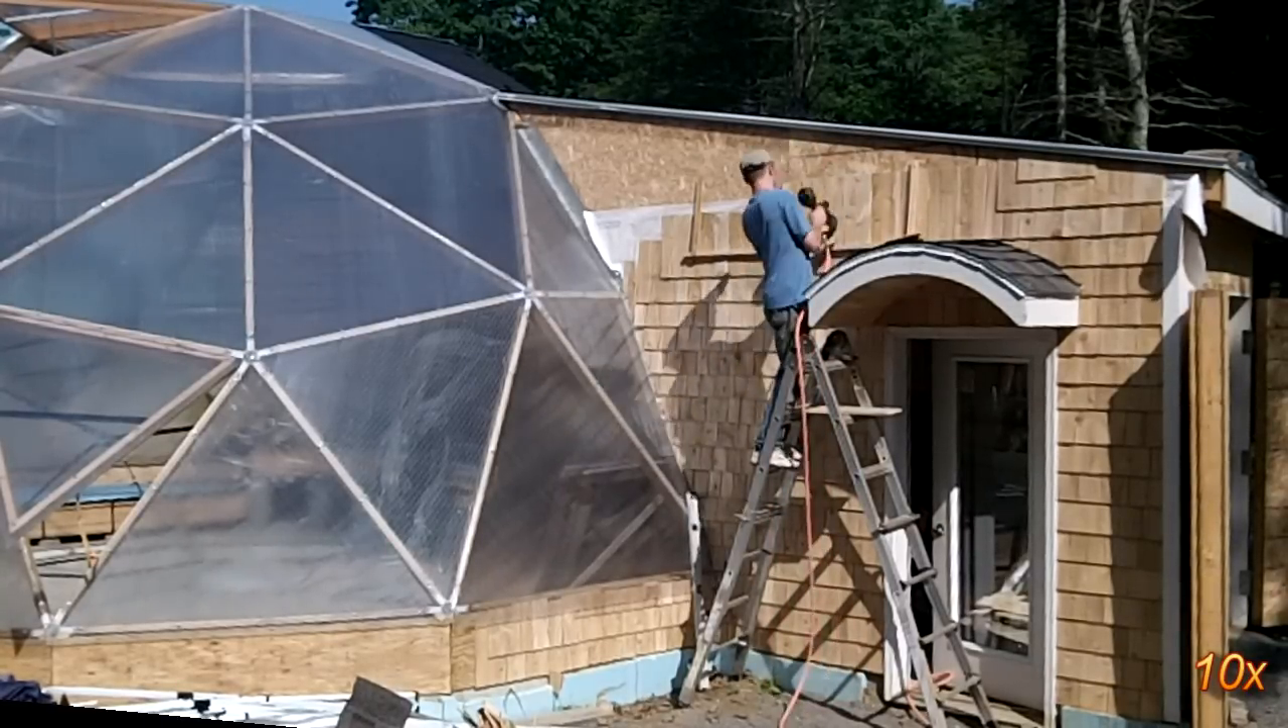I also added a small awning over the main entrance to make the building less... boring.